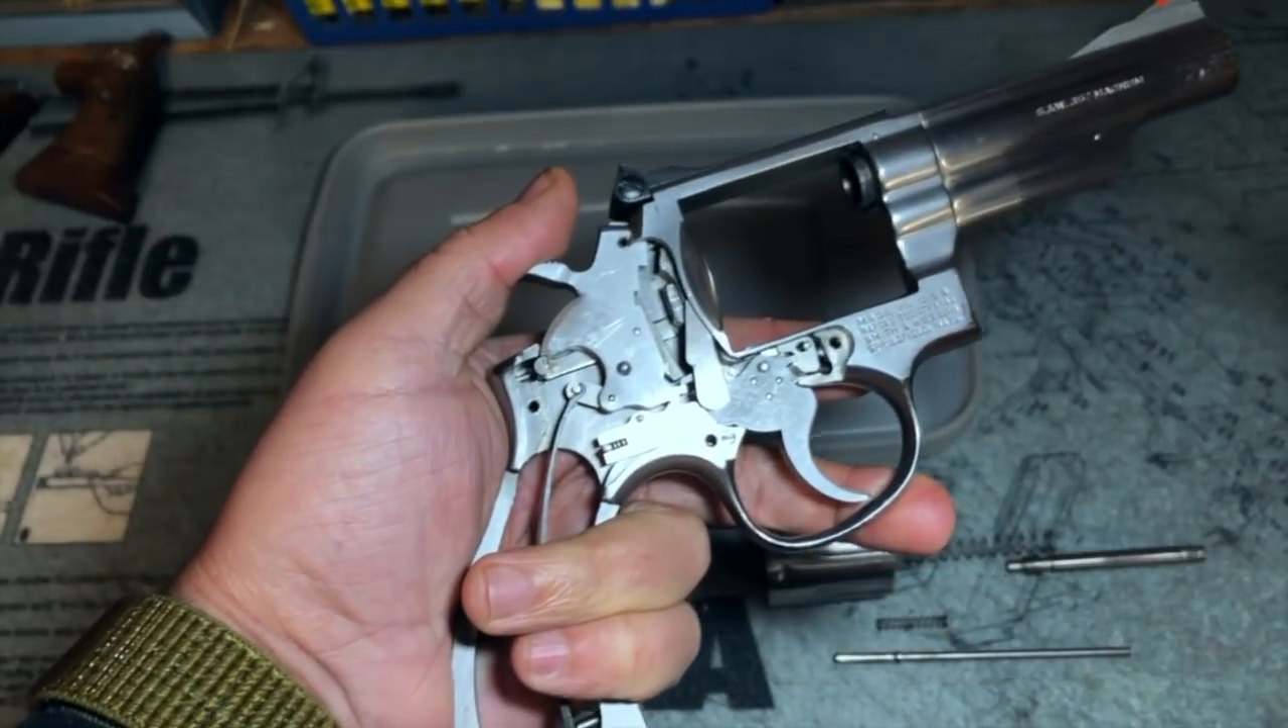And there is the internals of the frame of our Model 66 all reinstalled and ready for the side plate to be replaced.